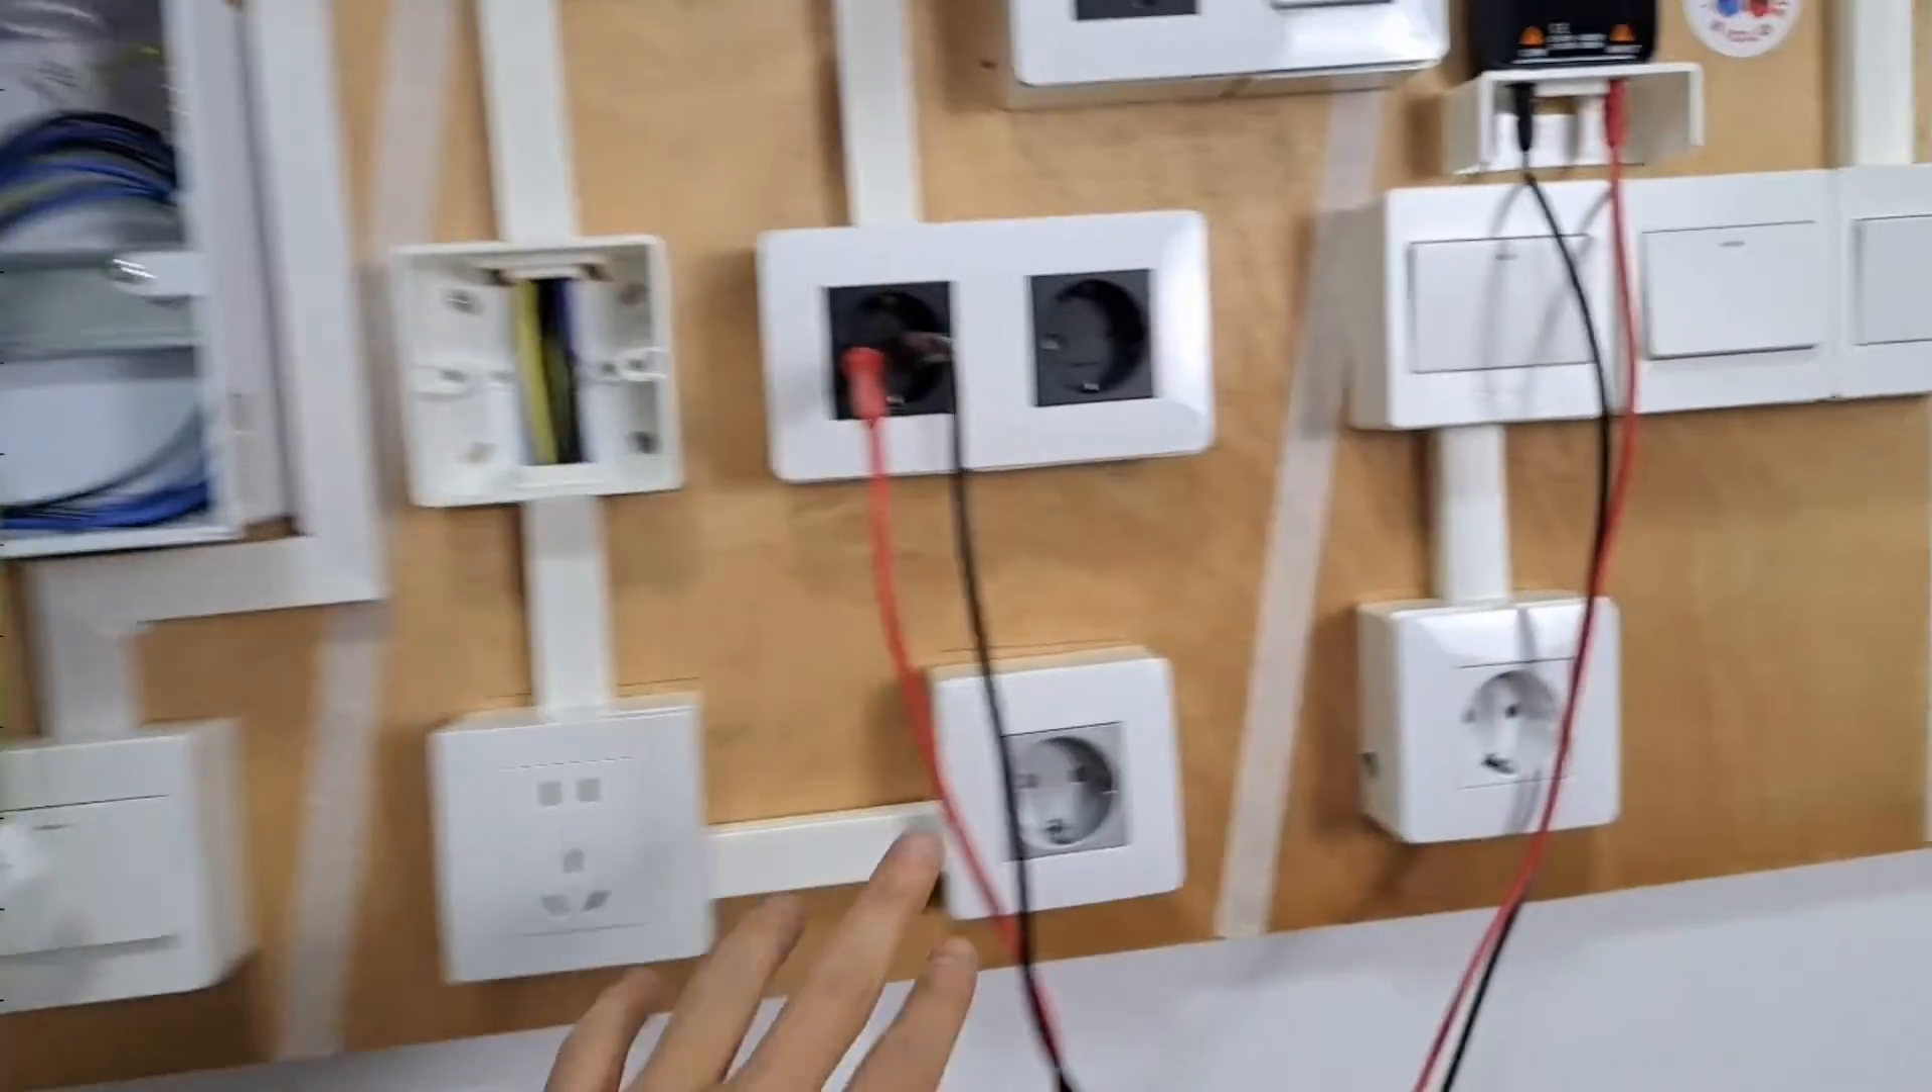Venga, pues ya tendríamos aquí nuestros enchufes bien montados, cada uno separado, ¿eh?